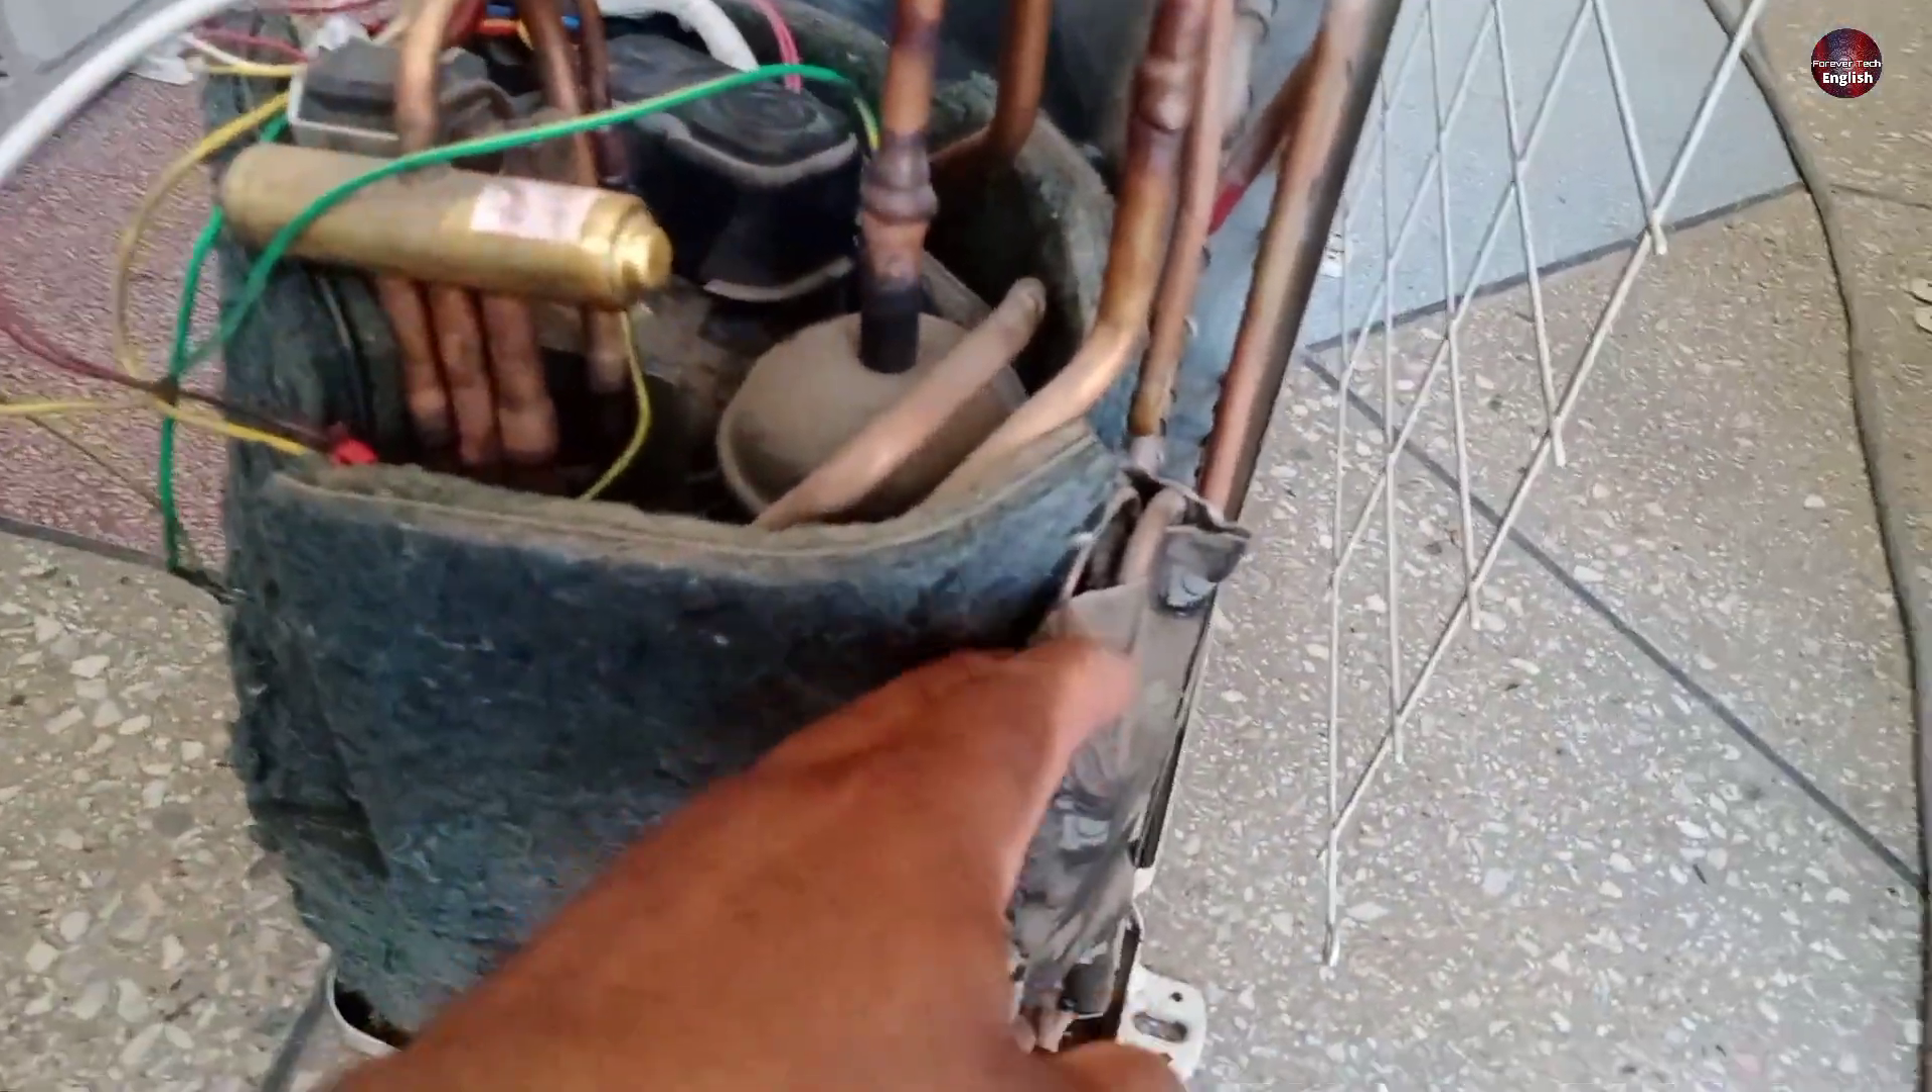Now, I have removed the cover of this outdoor unit.